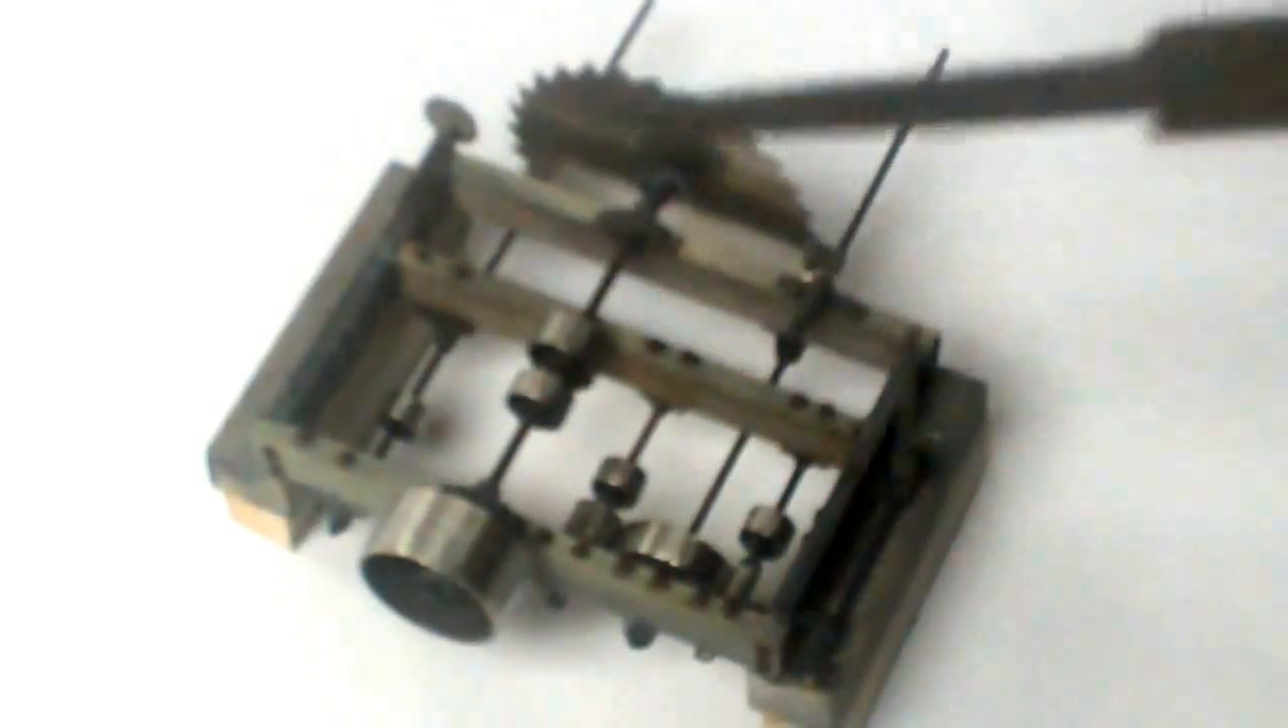There are several pulleys in here and none of them yet have belts.